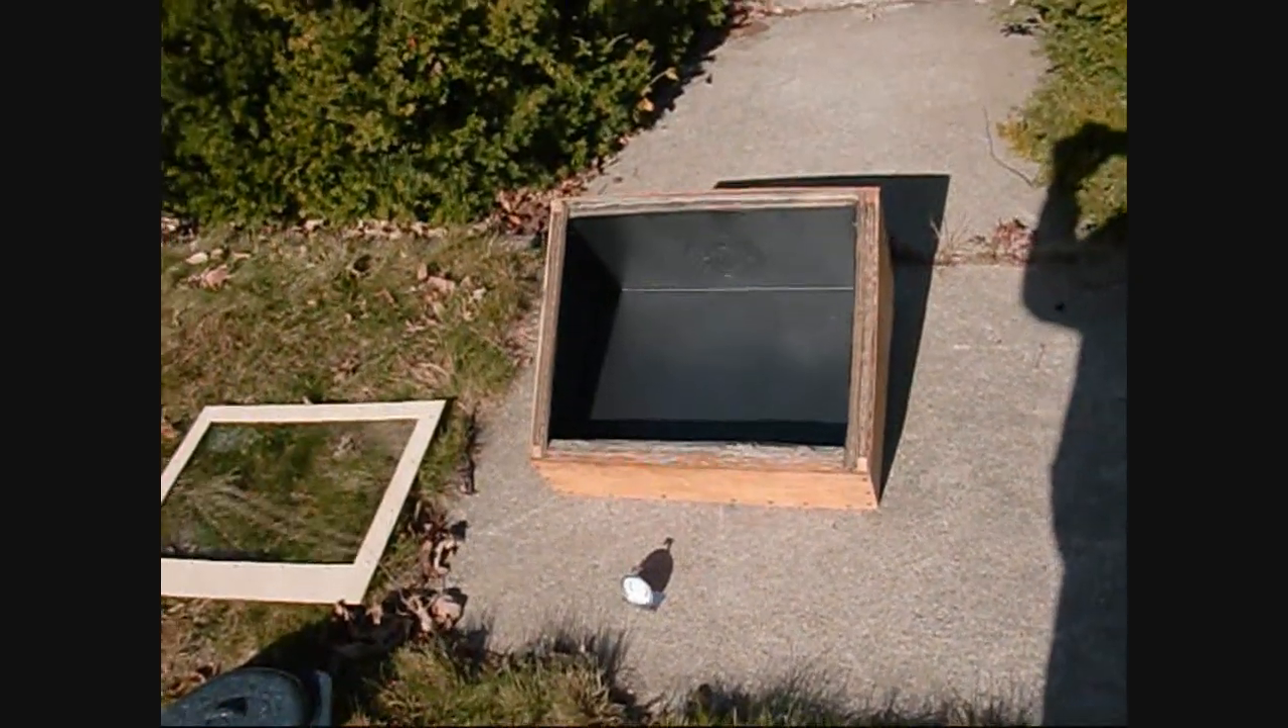Now this unit doesn't have the reflectors yet.